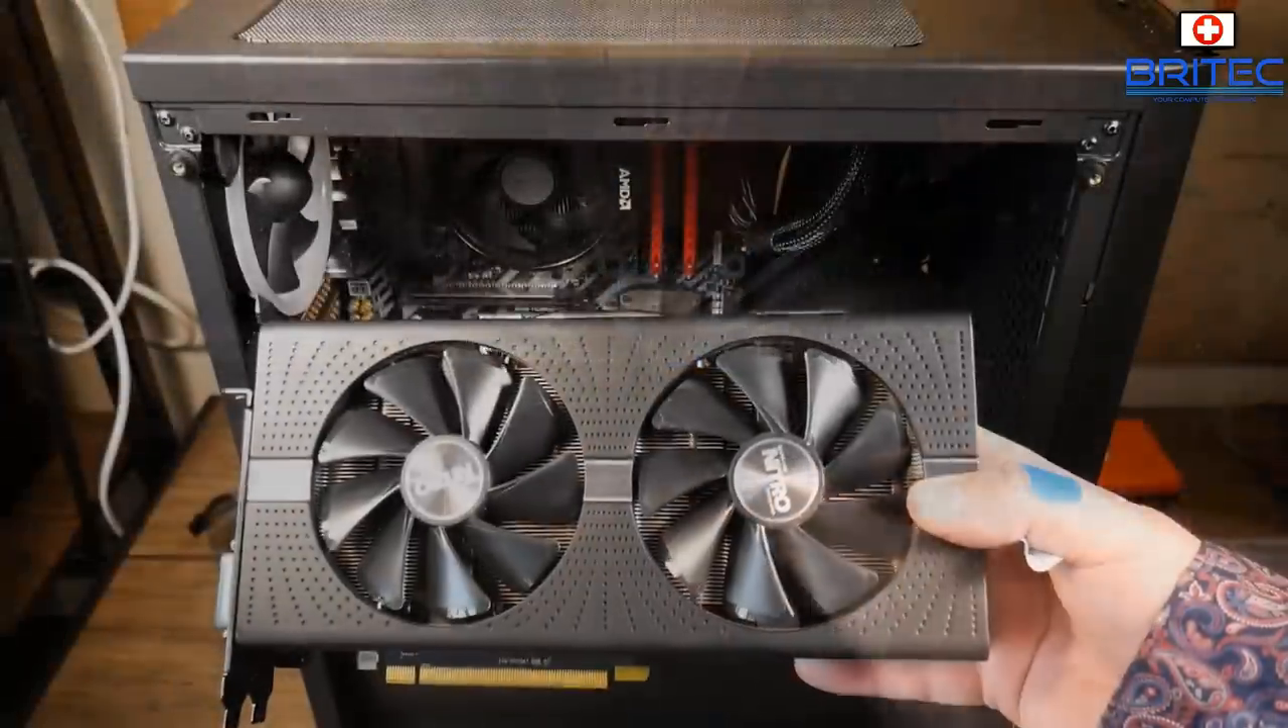Now just need to get the graphics card in.